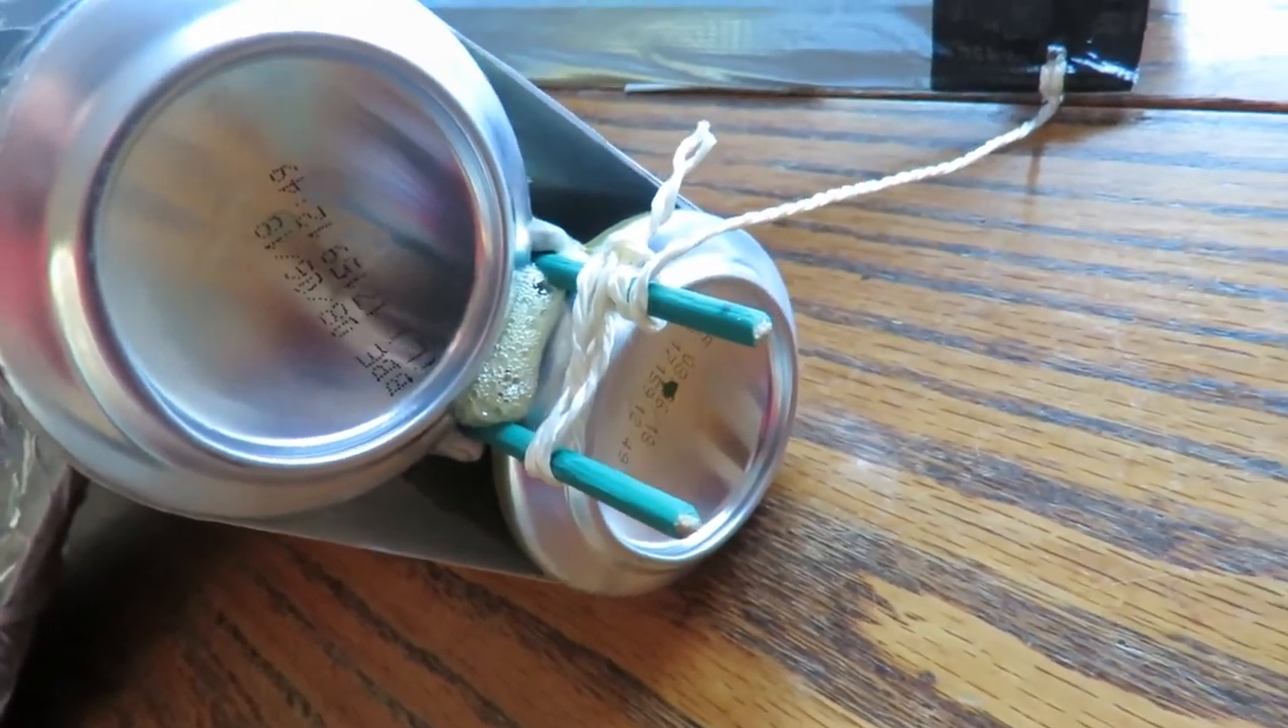I've glued two bits of cane in the middle there, so we can figure eight that bit of string around it to tension it.